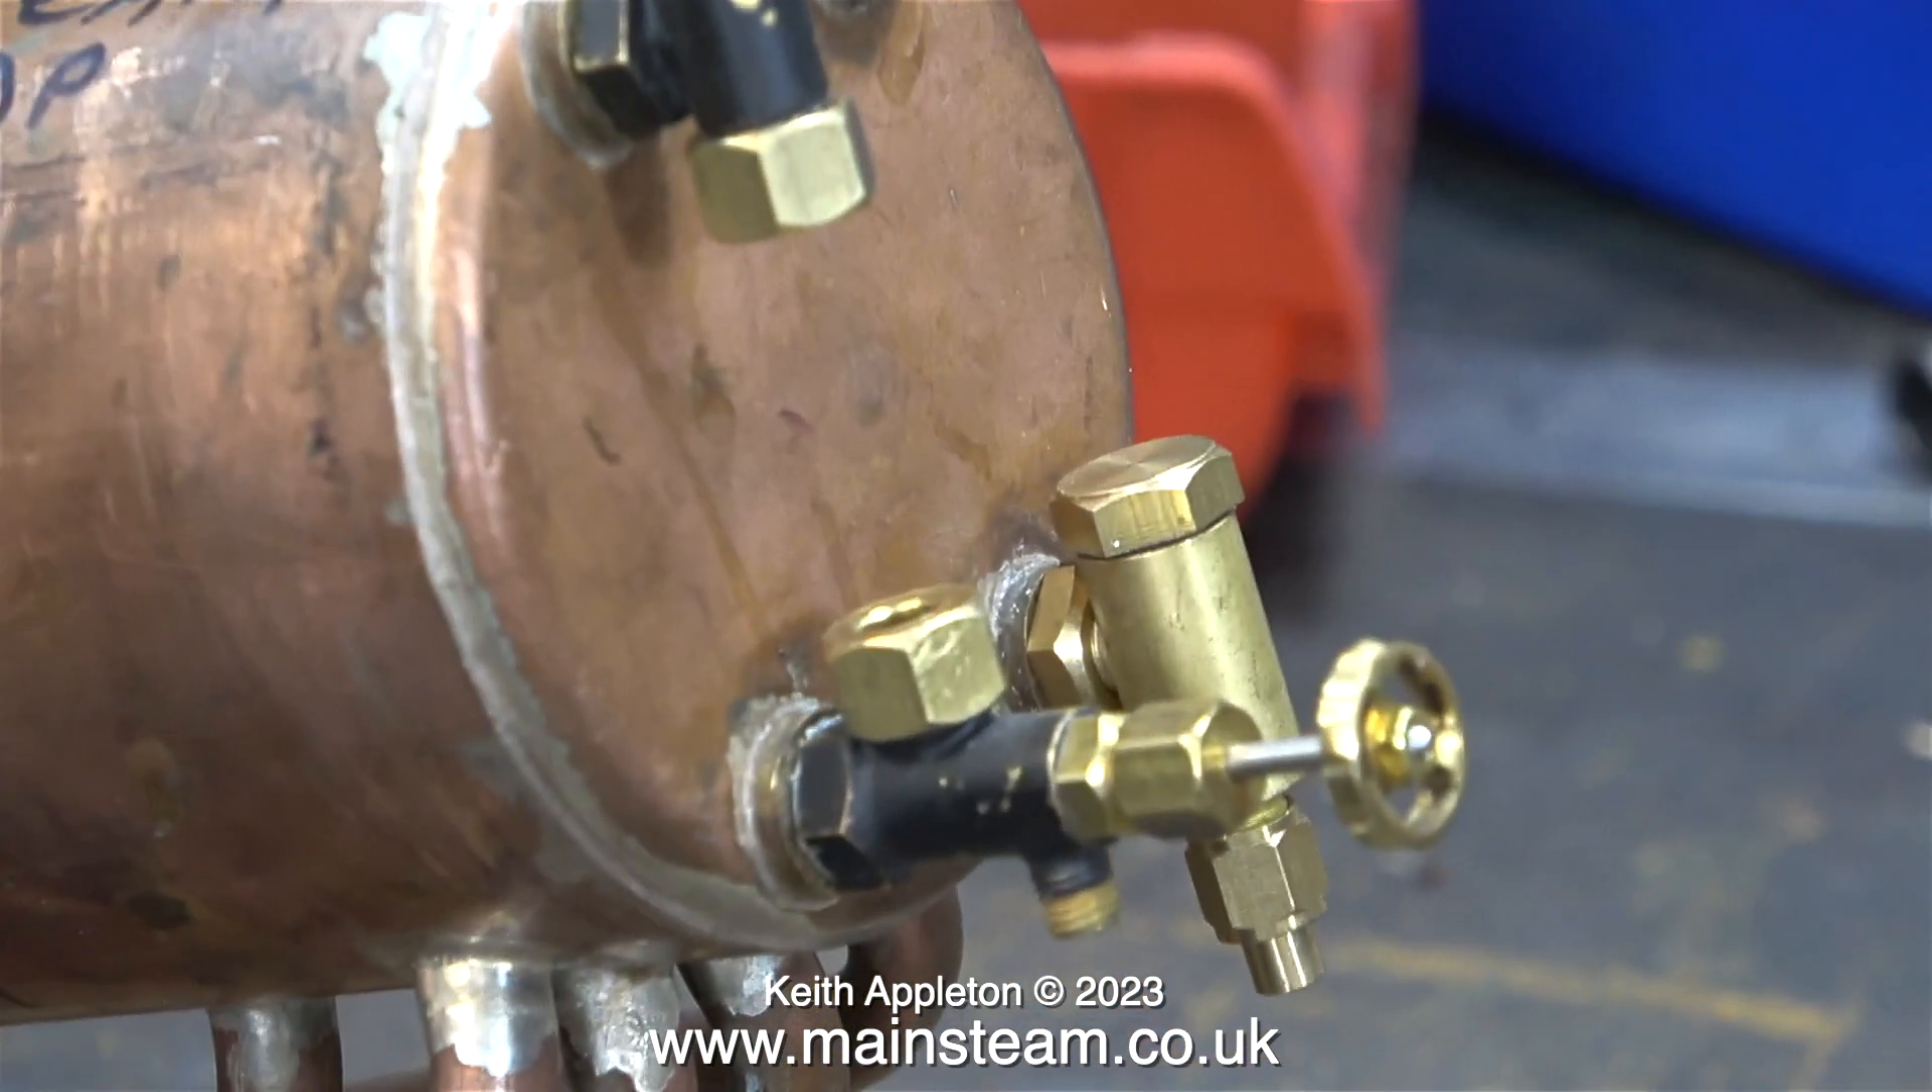I also found a check valve that was threaded quarter by 32 and here it is fitted to the boiler.